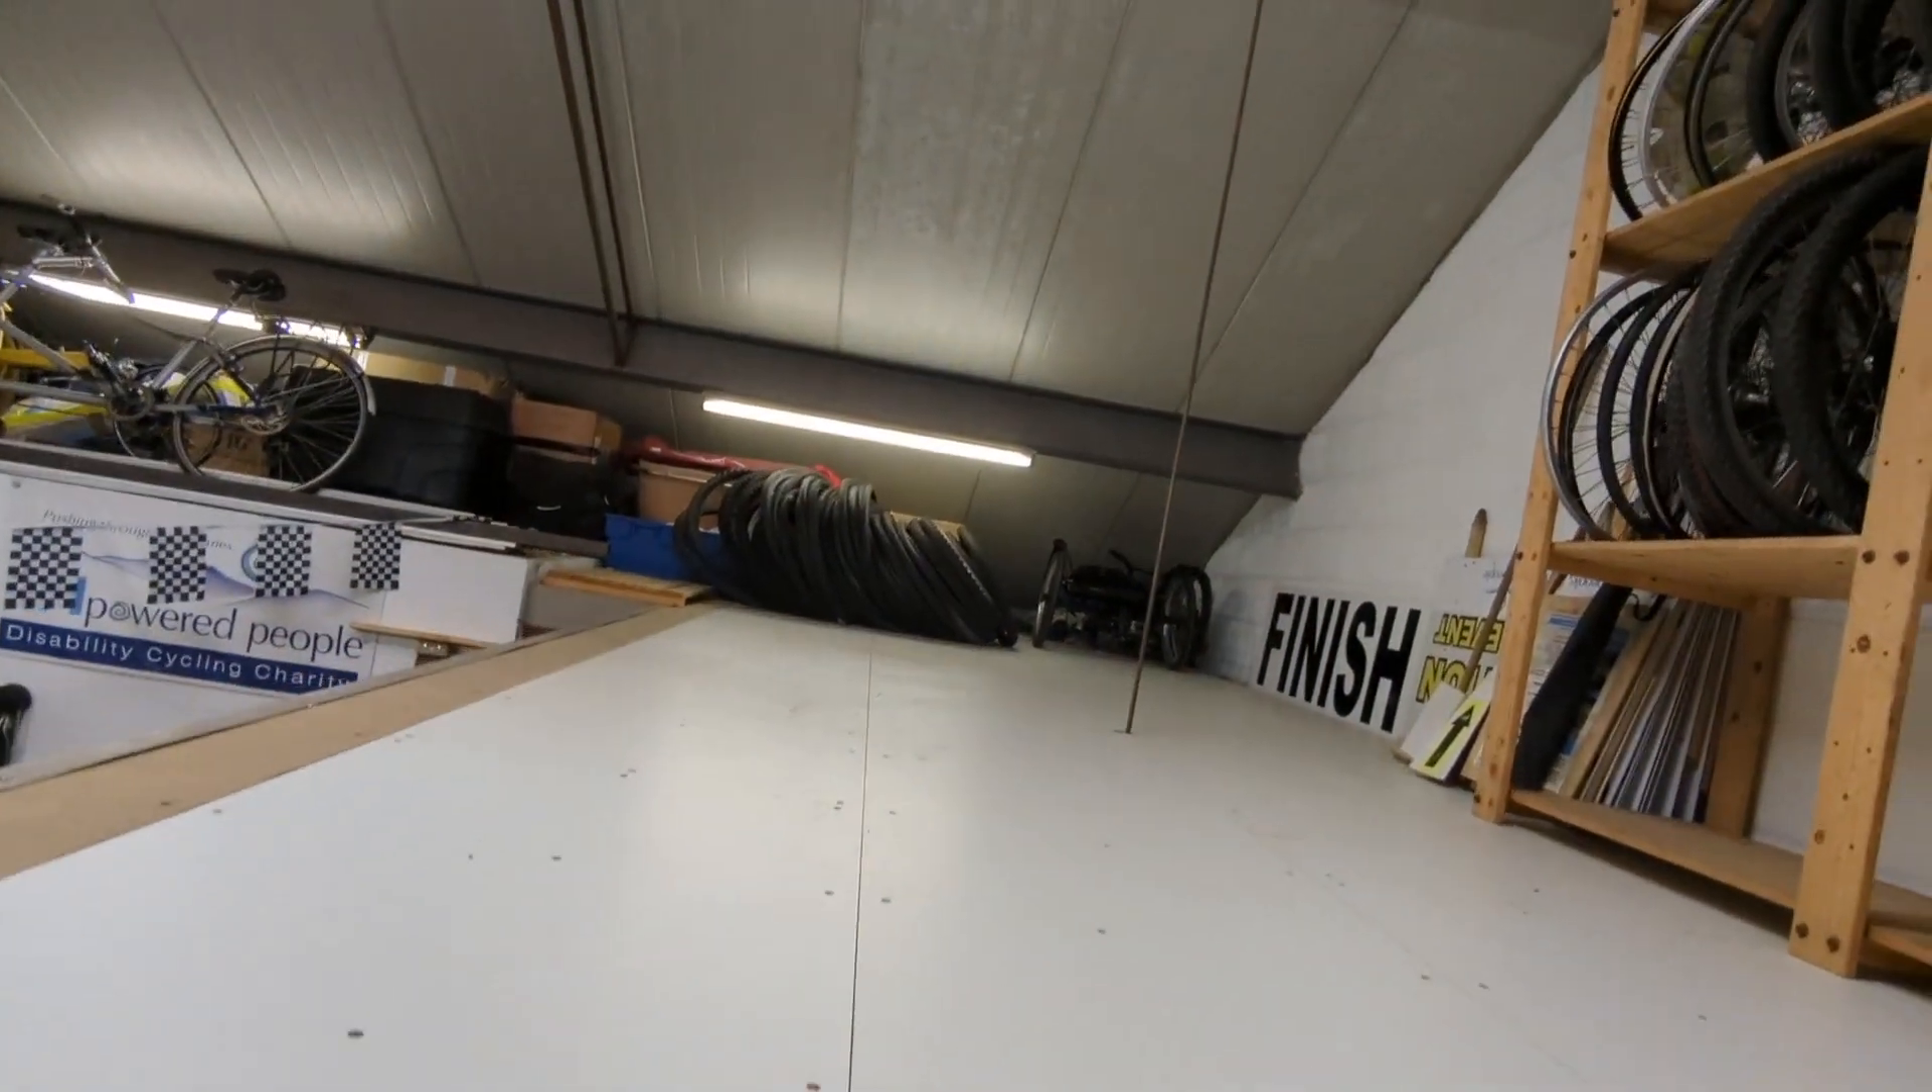They've fitted all the floor in and it looks beautiful, it's a tremendous job what they've done.